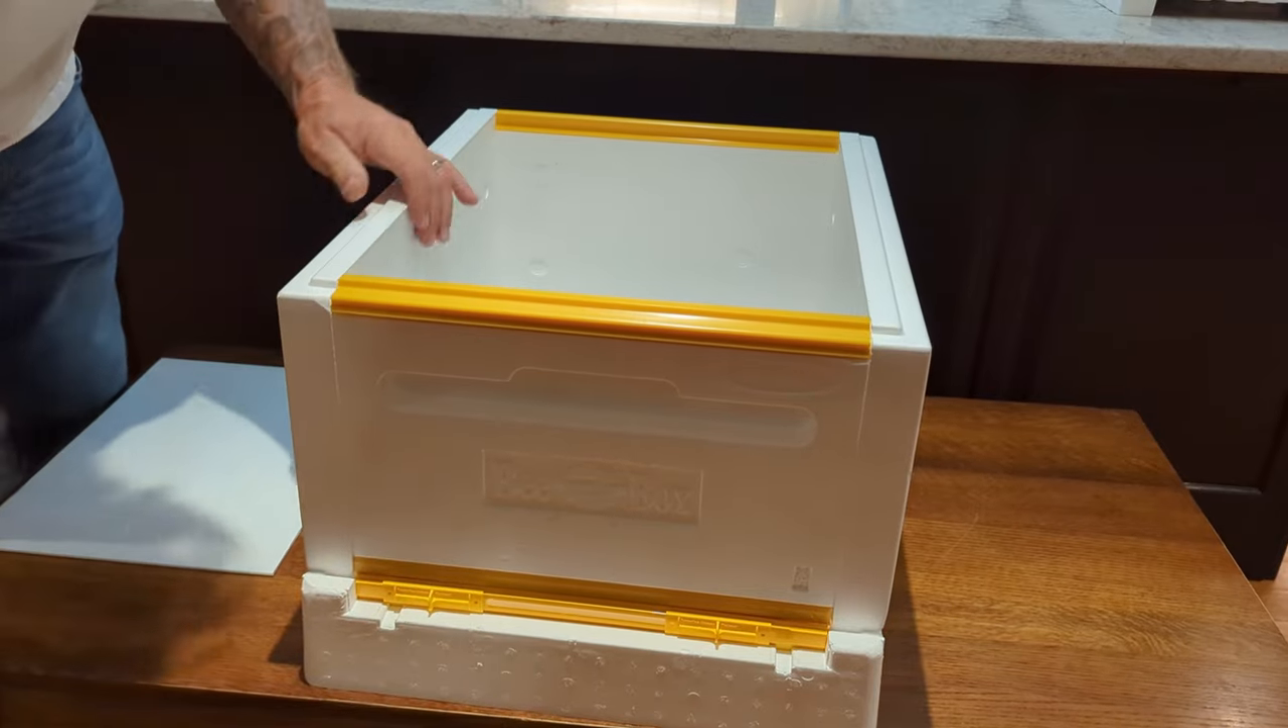Uh, so we've made our box, our deep box and it nests and sits really easily on top of your bottom board.